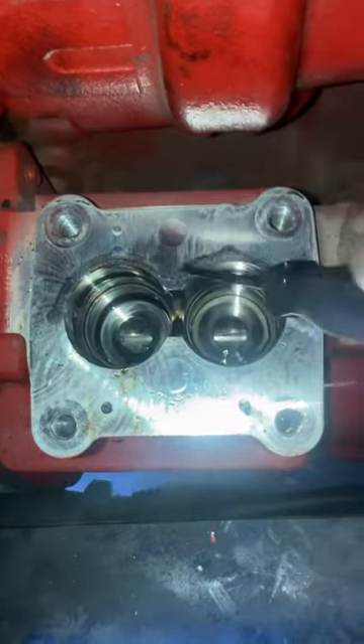After taking the pump head off, you see these are the tappet rollers.